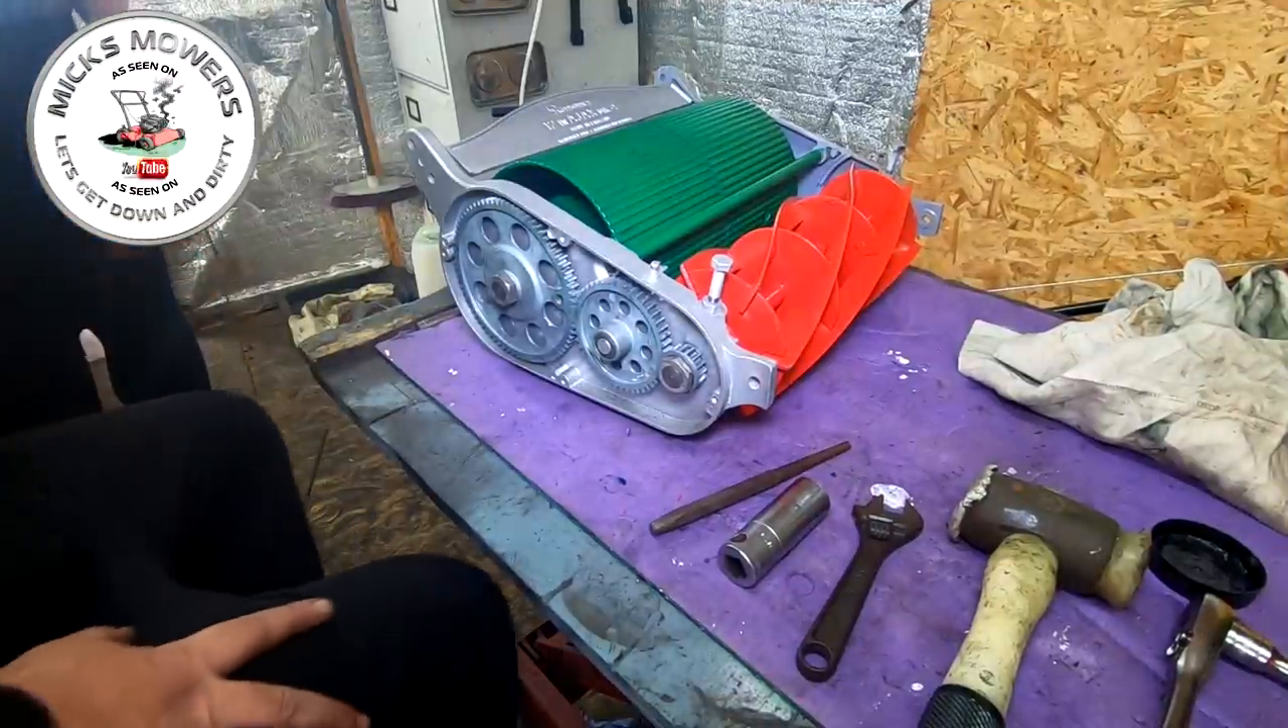Okay so gearing is now all in place and as it should be washers on there and don't forget this gear goes sort of back to front to stop this gear from coming out.